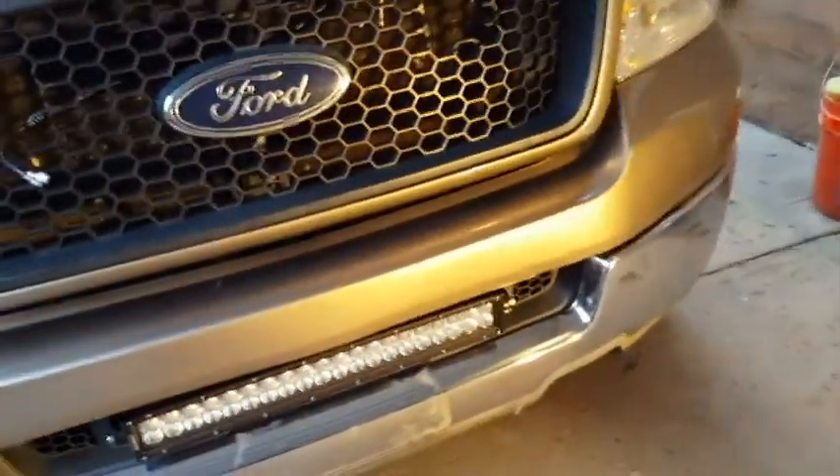Alright guys so we're done completely done with the light bar on the bumper.